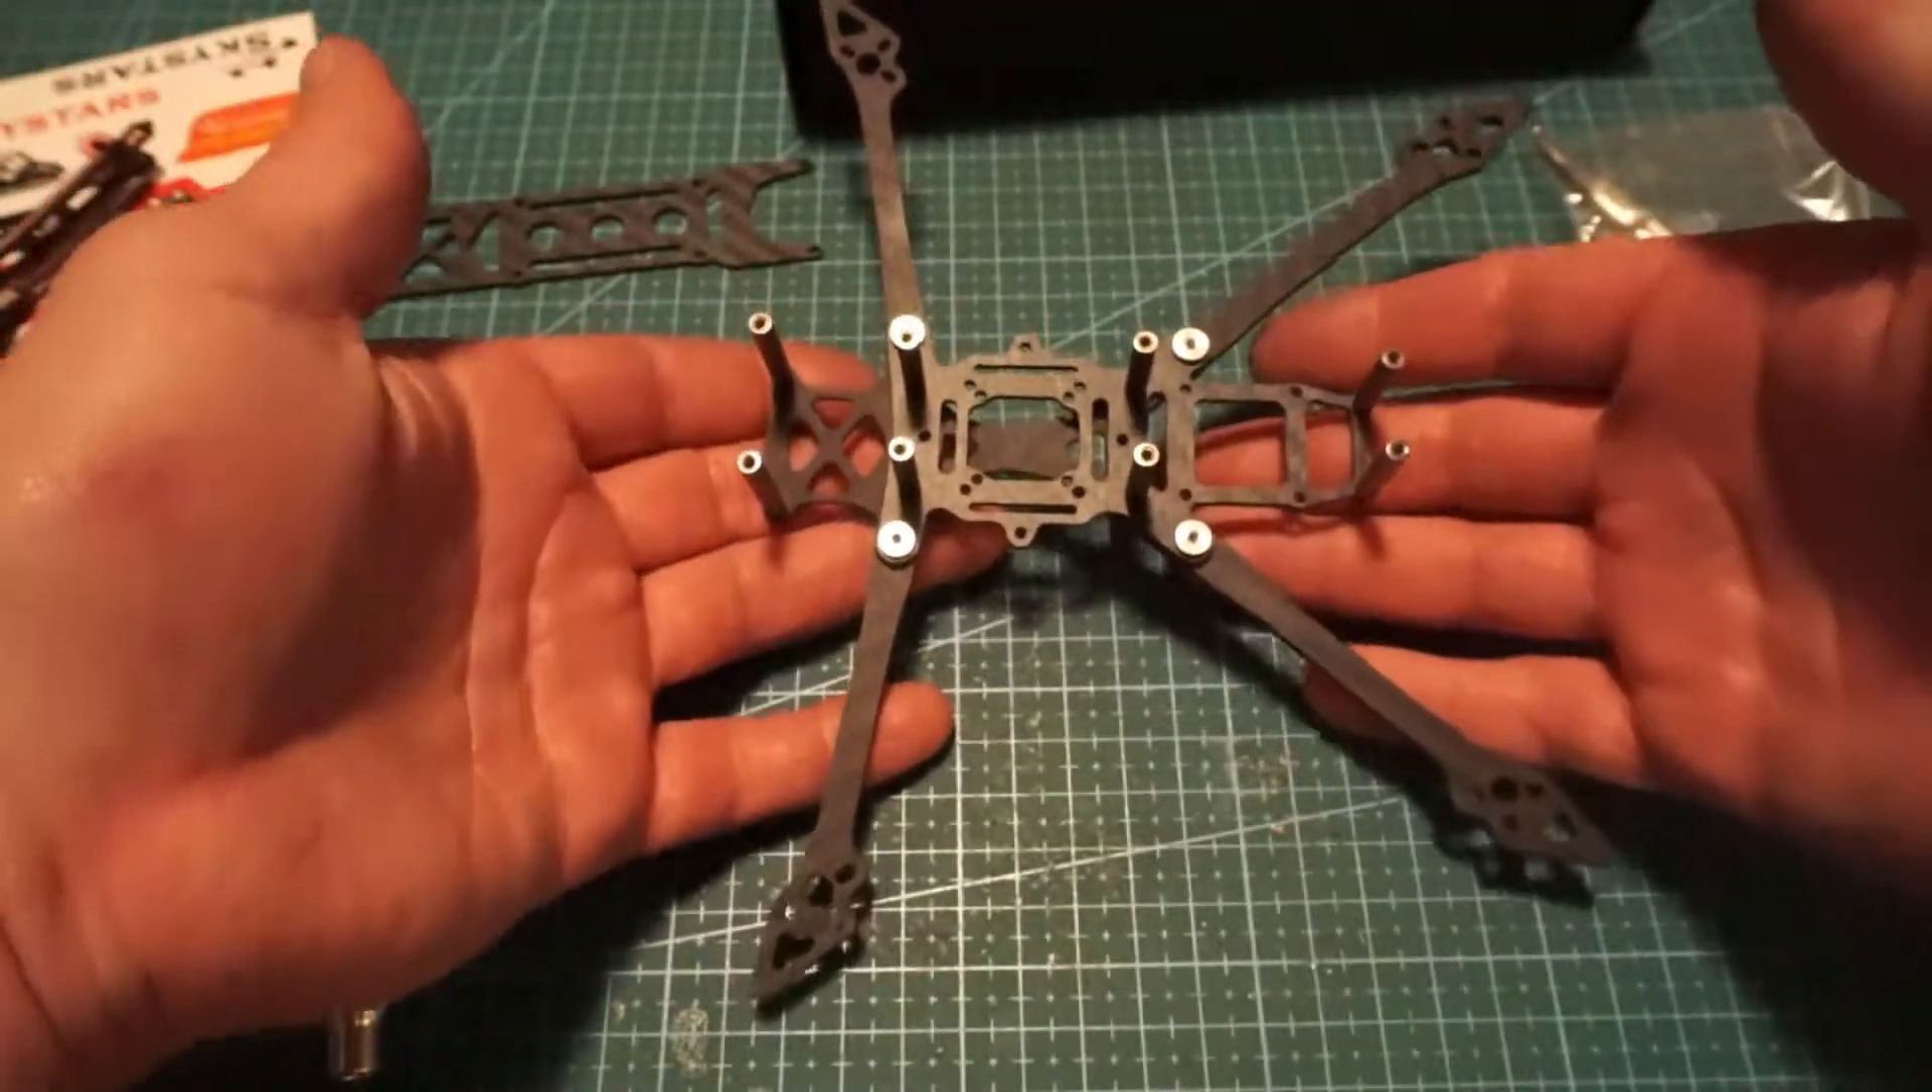We have the bottom plate with the arms and the mid plate with the brackets all put on here.